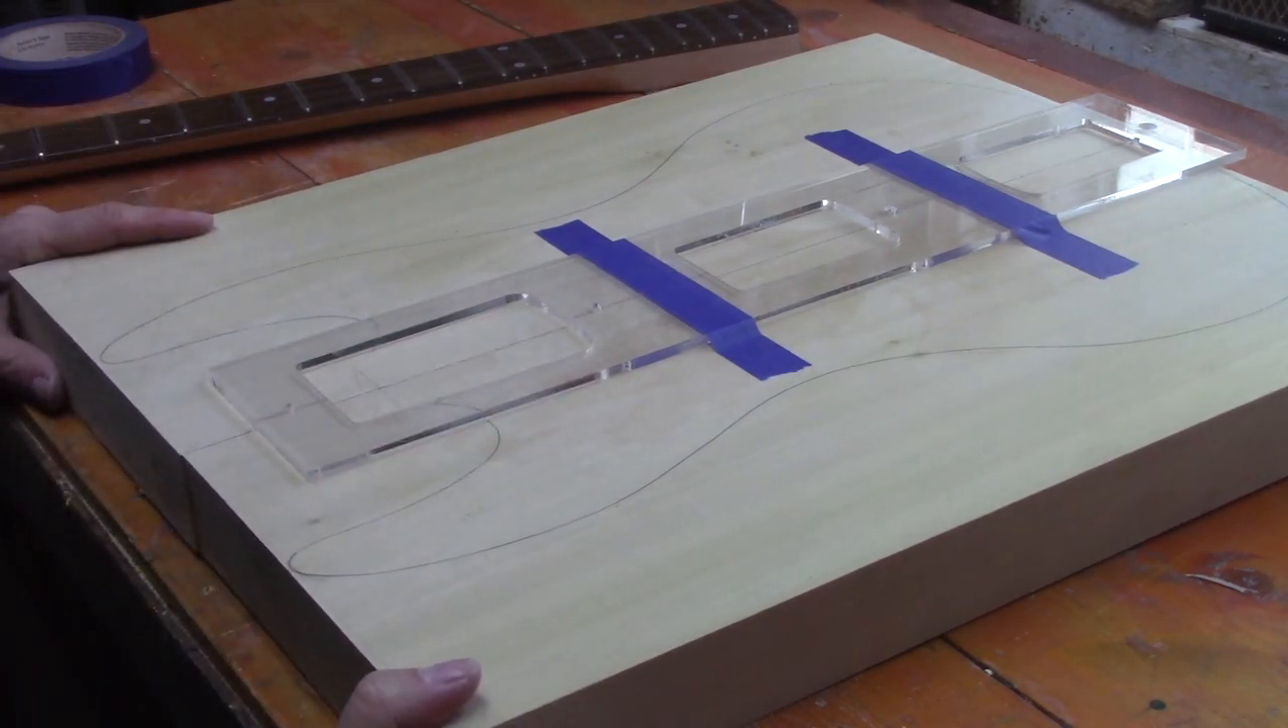And we've now got a neck template in place here.